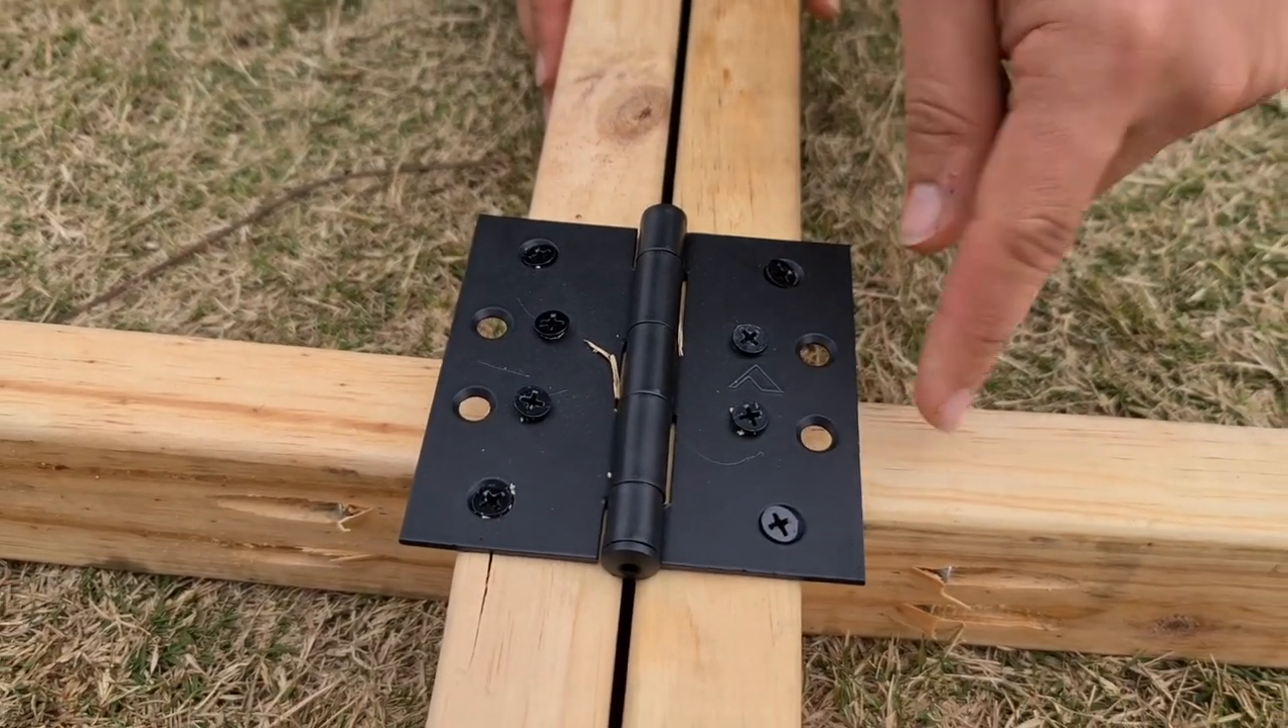I ended up buying some butt hinges from Bunnings and what I did was I ended up buying a 100mm size butt hinge and it was too big as you can see so we had too much of an overlap.